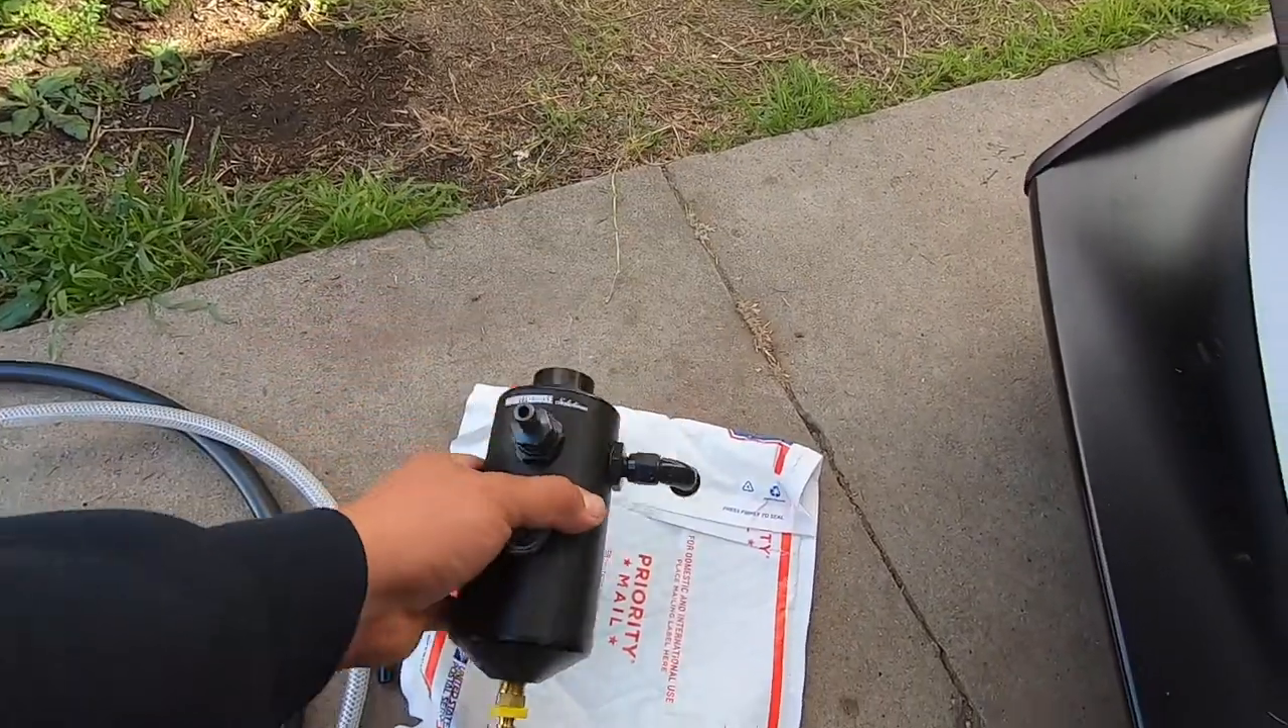I got the fitting on the can.